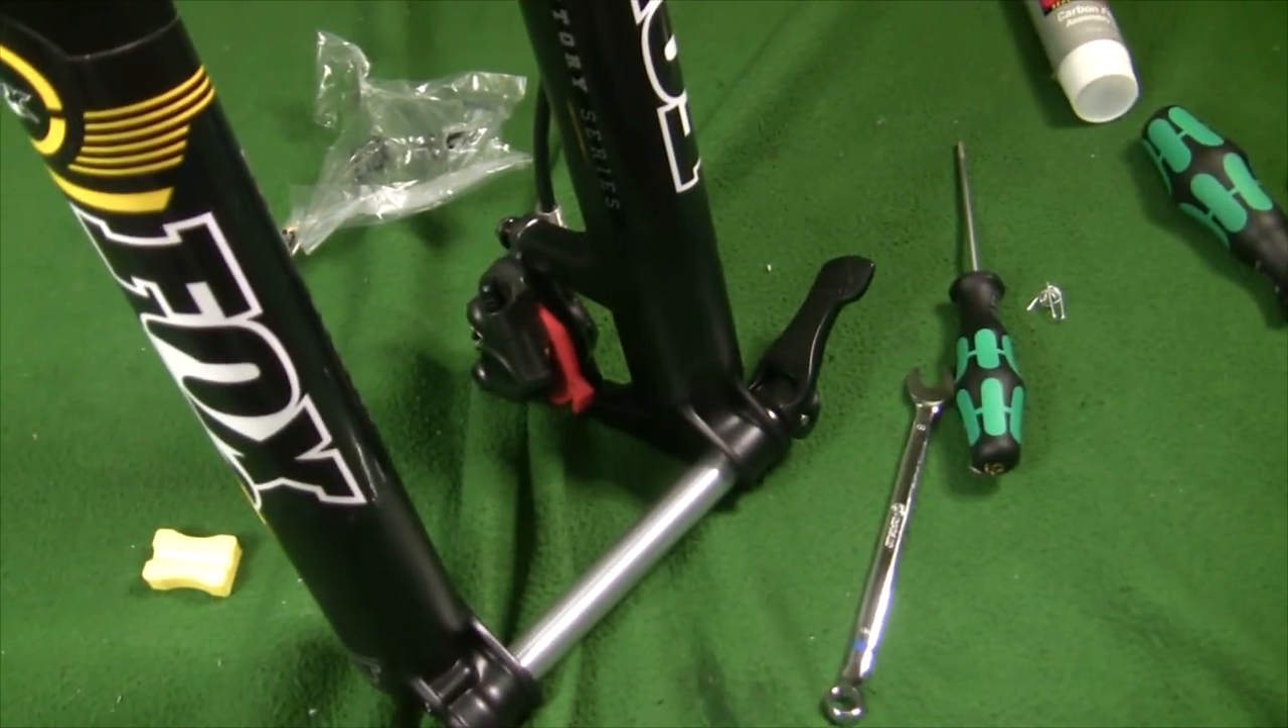So what I've done is I've just provisionally attached the front caliper to the fork and run it up into this little bracket that actually comes with the fork.